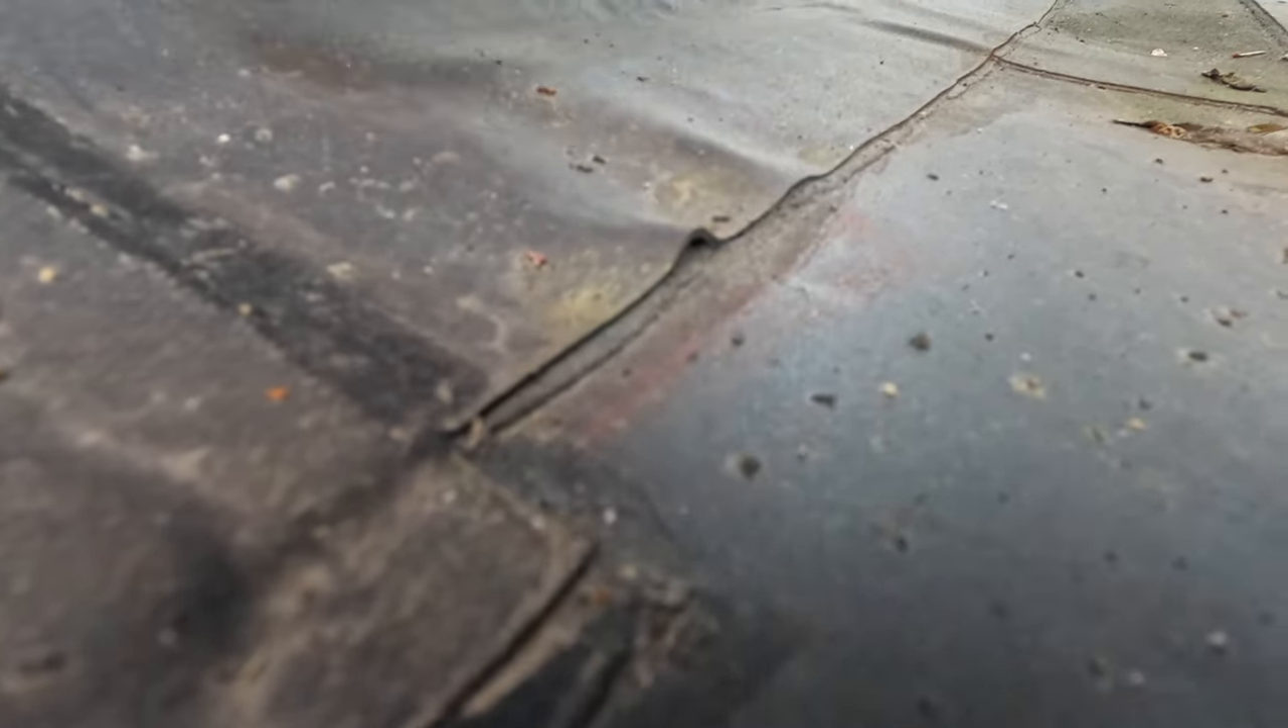You see the seam opened up there? Look at it. It's all the way open there.